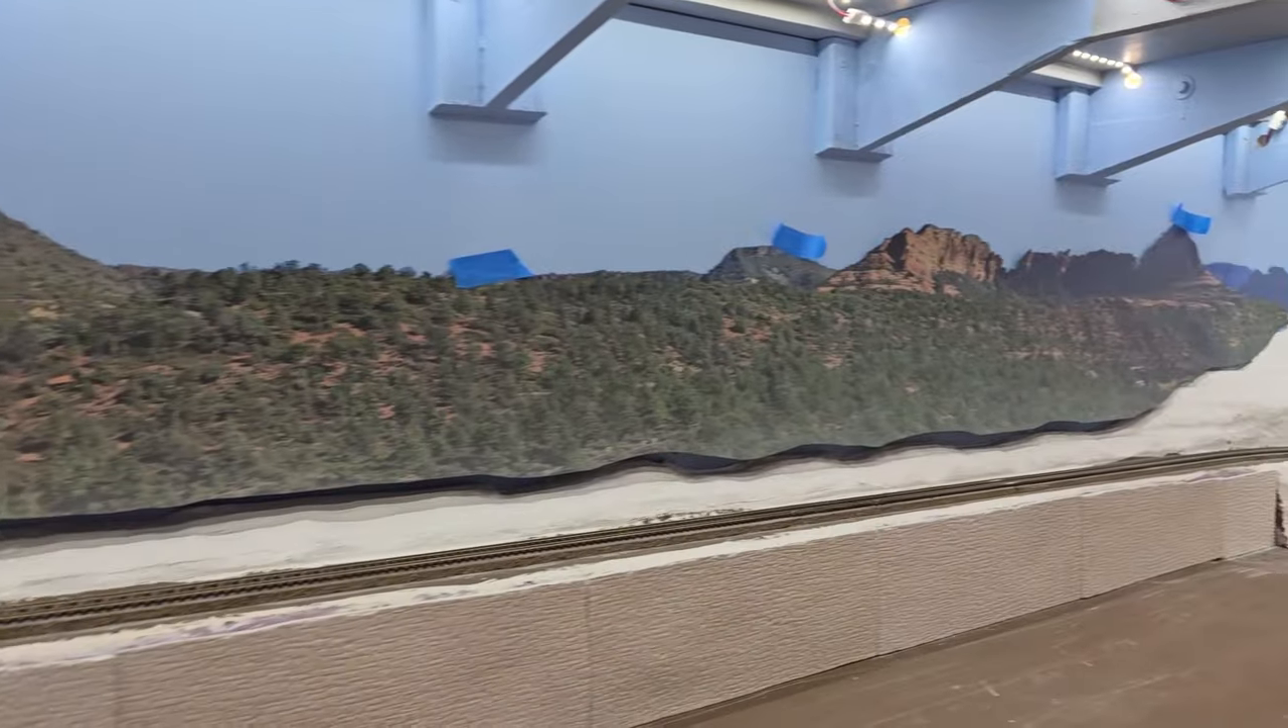I have the backdrop taped into position.